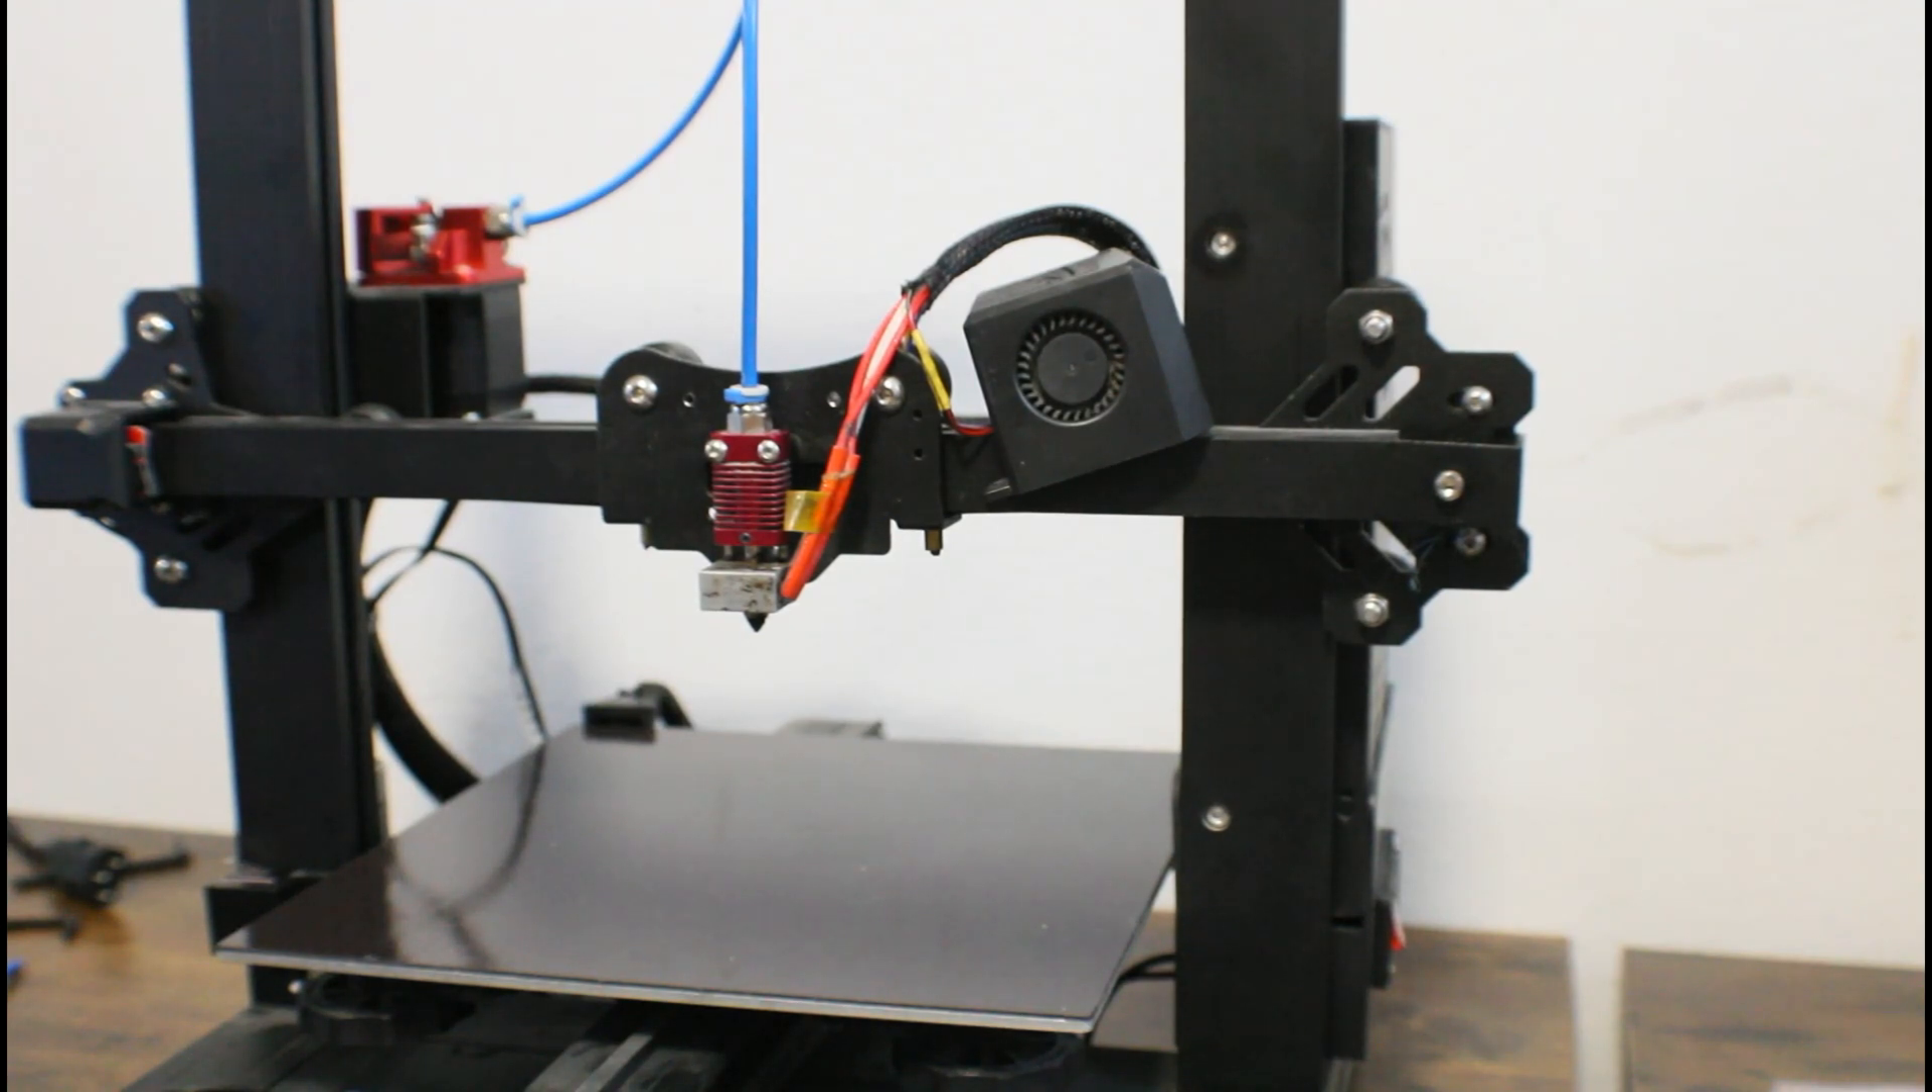Now we have access to our hot end.